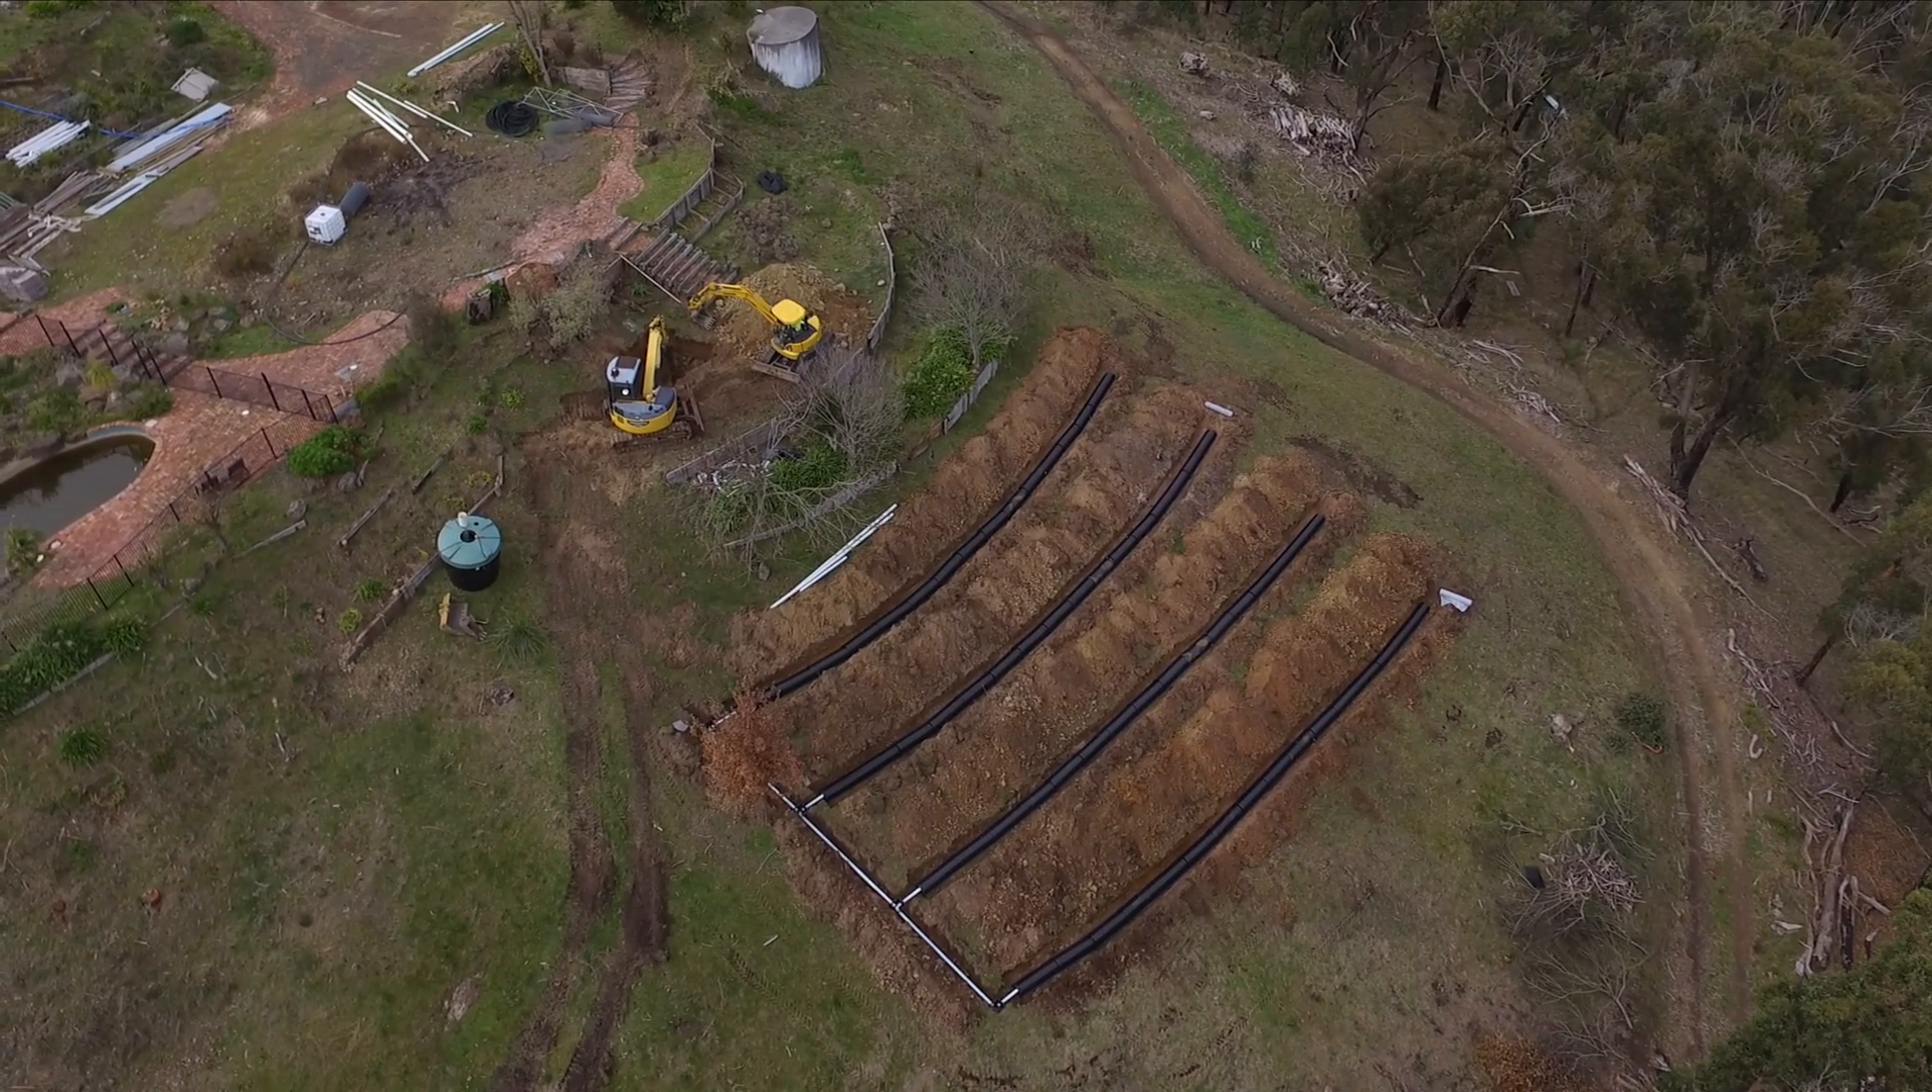You can also see the drain field and all the chambers installed.